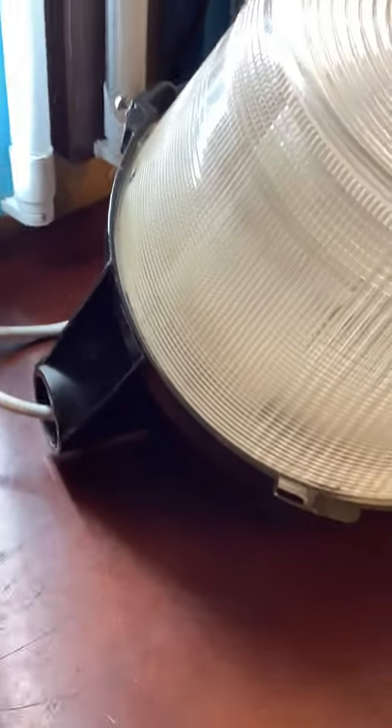All right so now the diffuser is on.